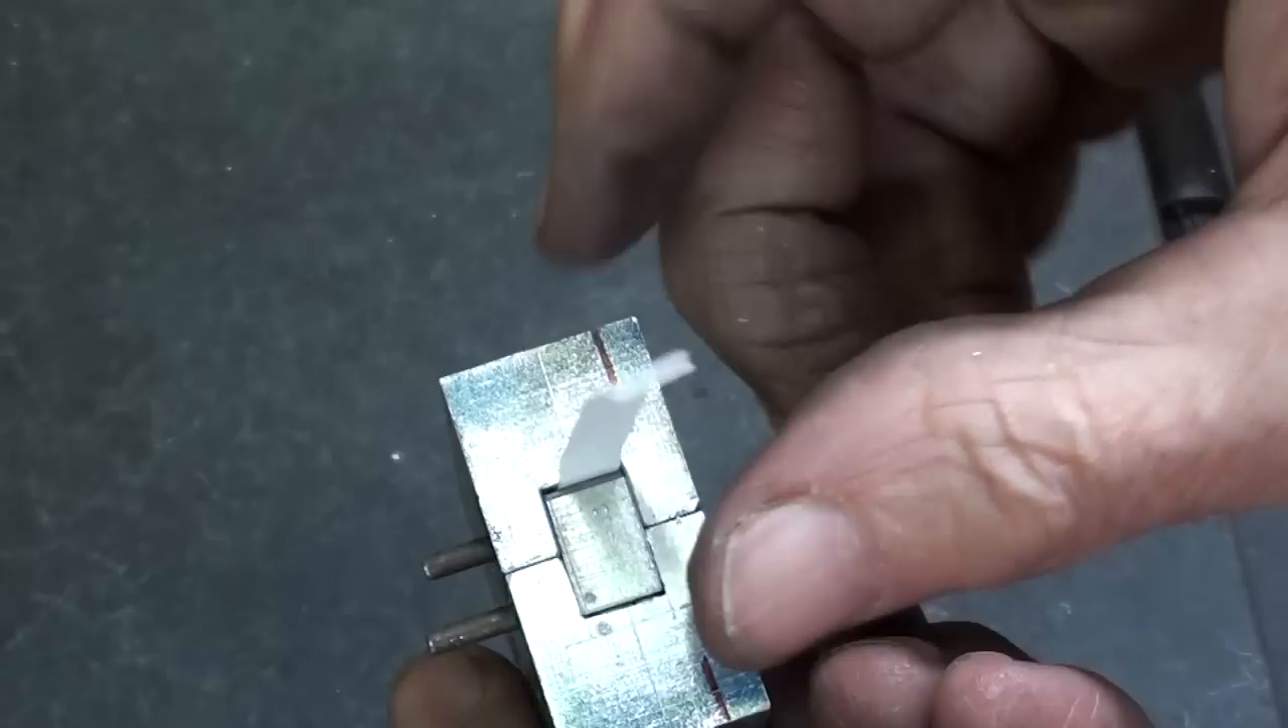Alright, both pins are in place.